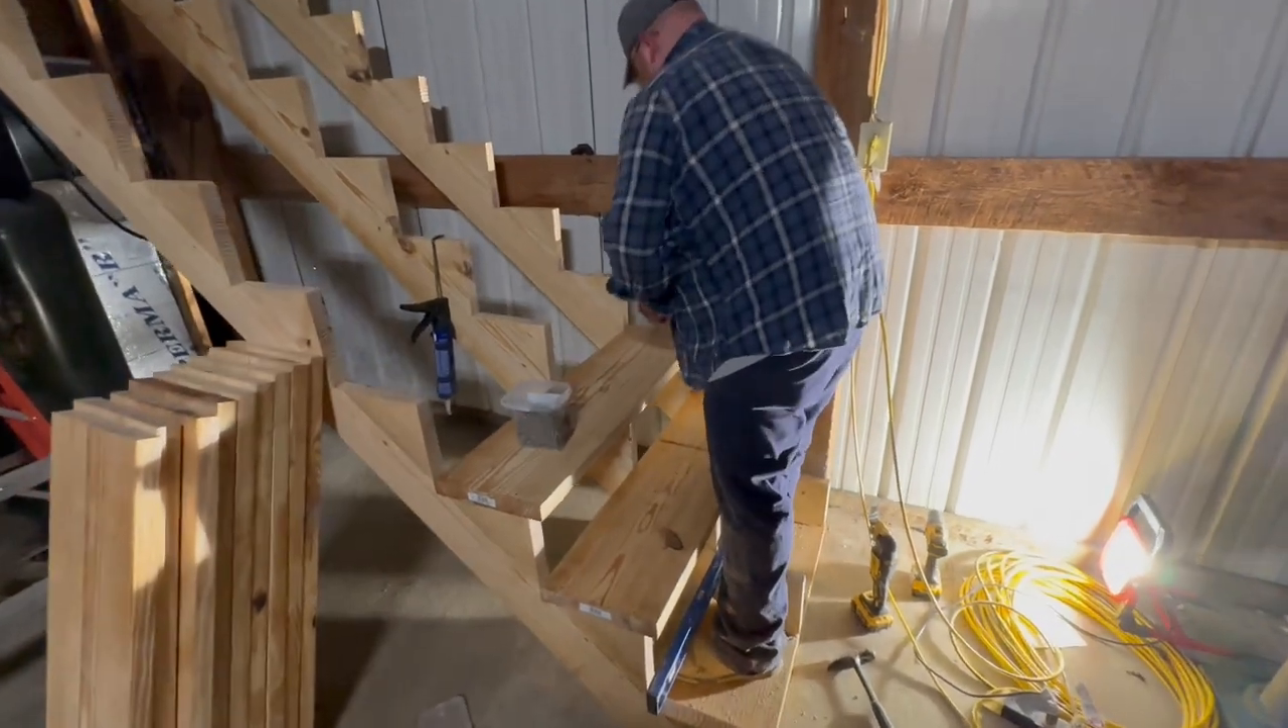Guys we got the stairs hung up.